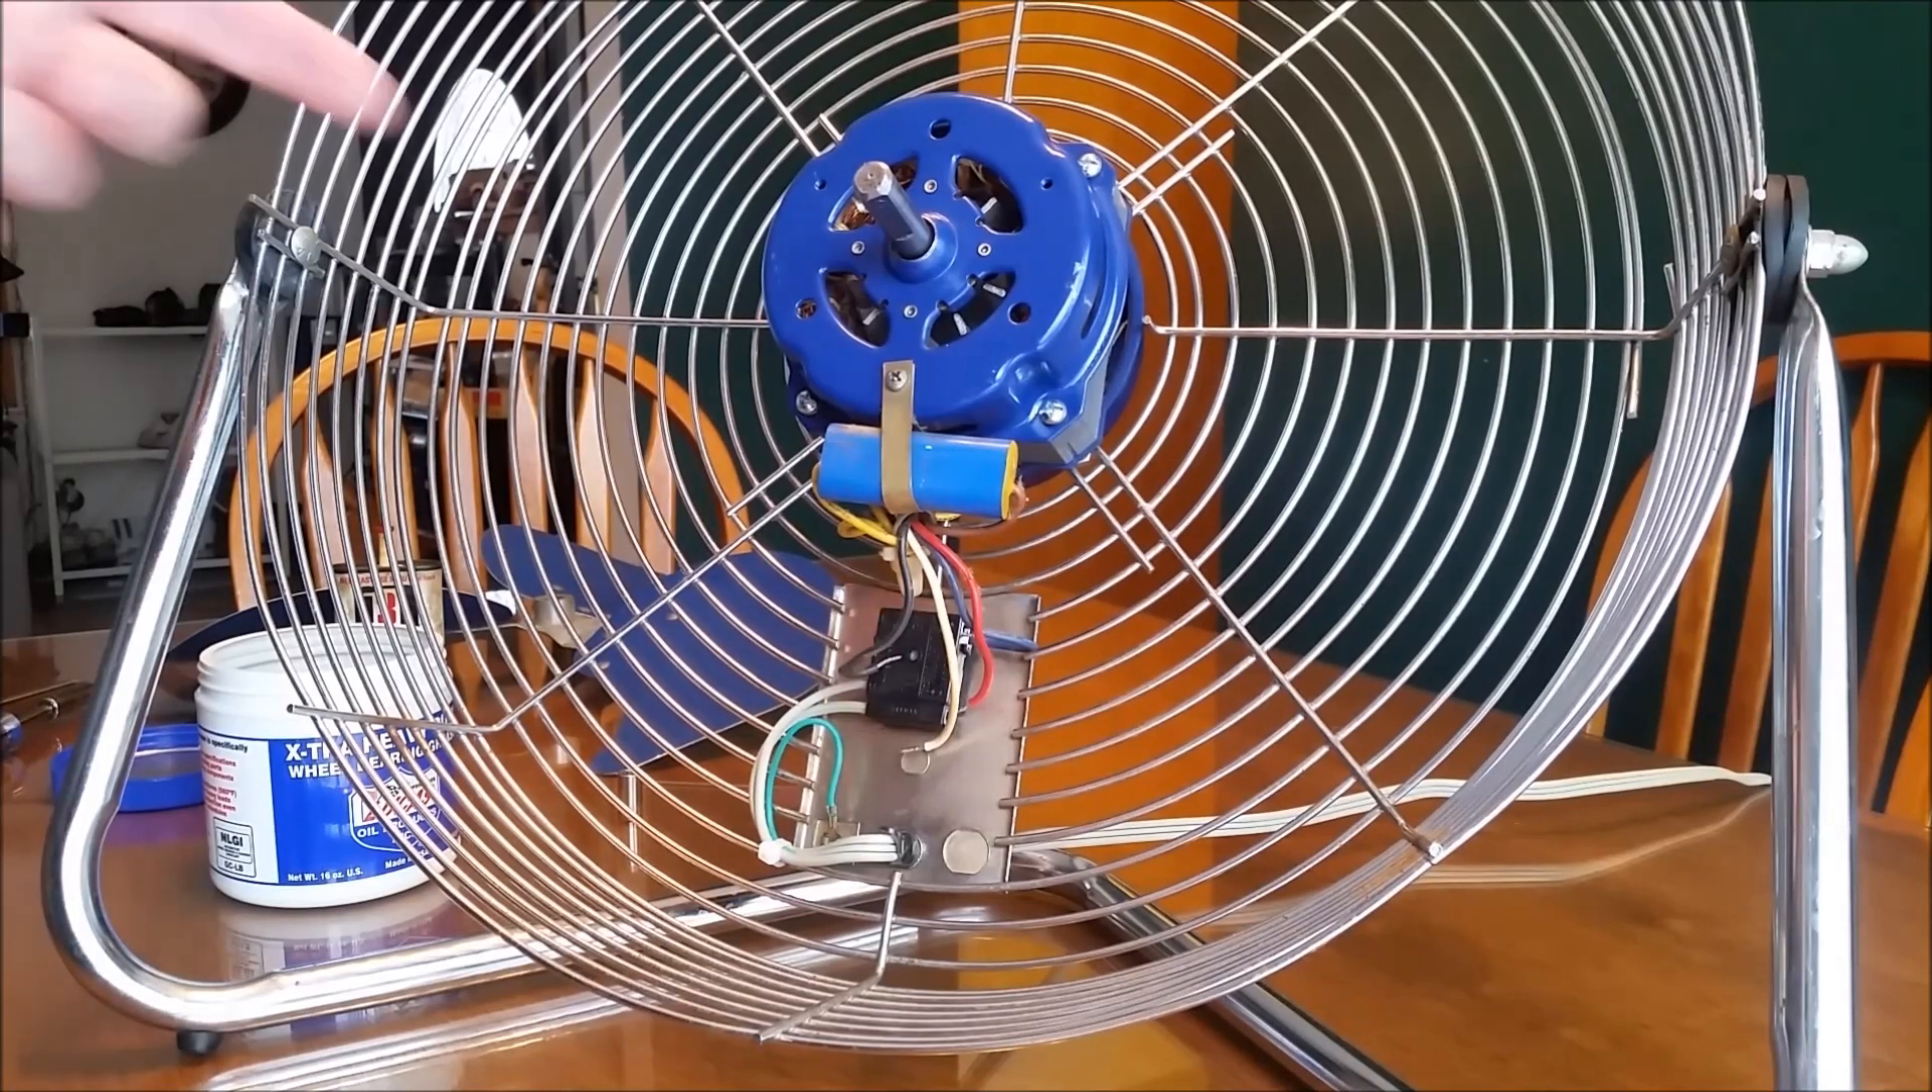Alright, so I got the fan screwed back together and back in the cage.